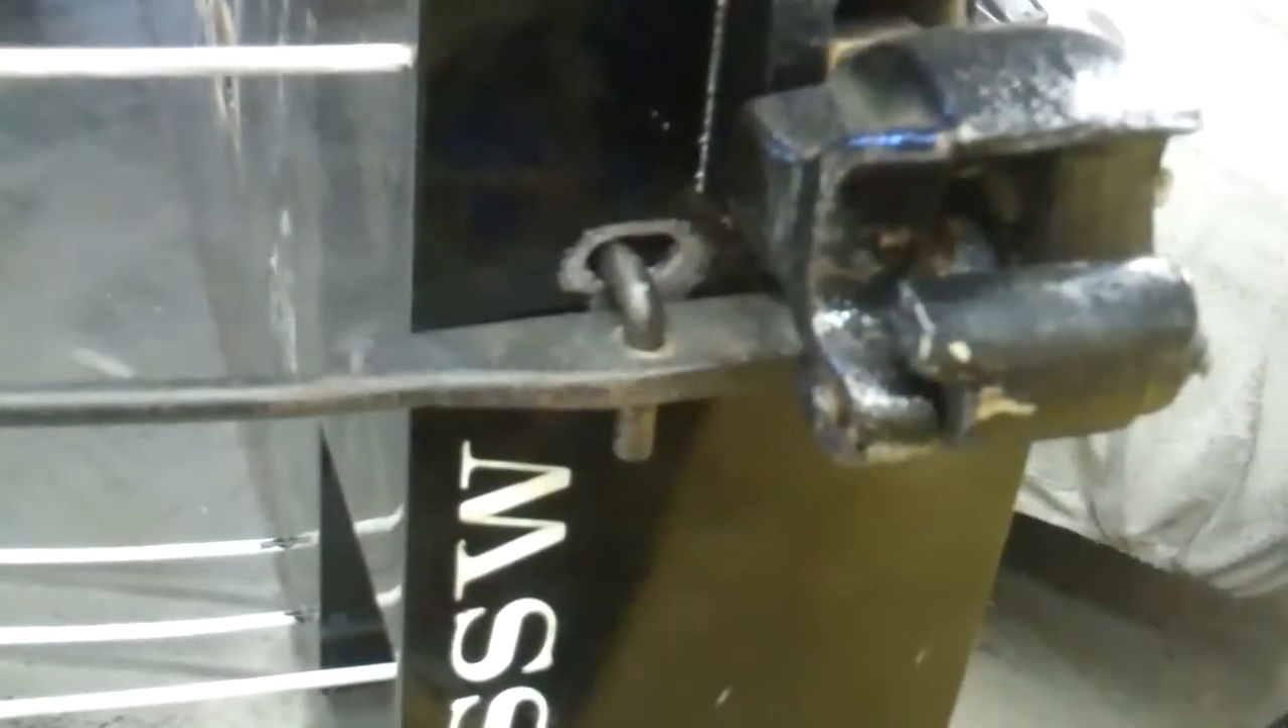And this is what it looks like with the rod attached.